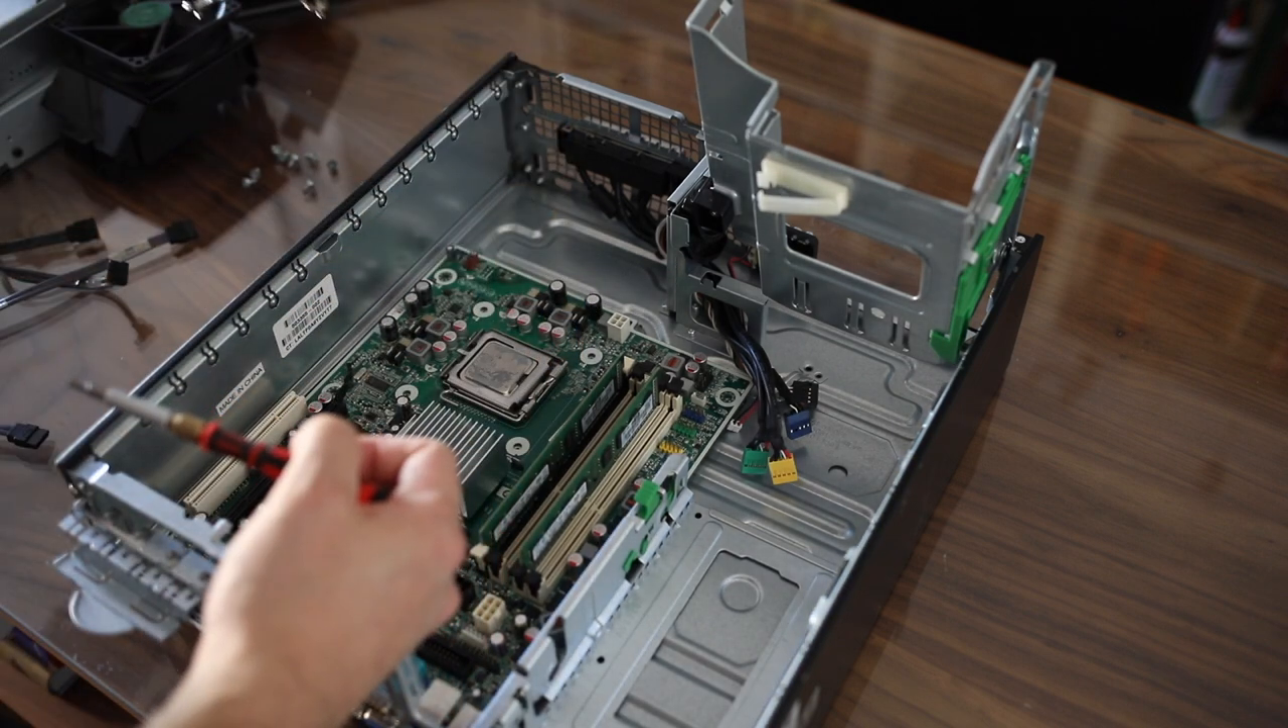Now that the heatsink is out I should be able to take the system board out.